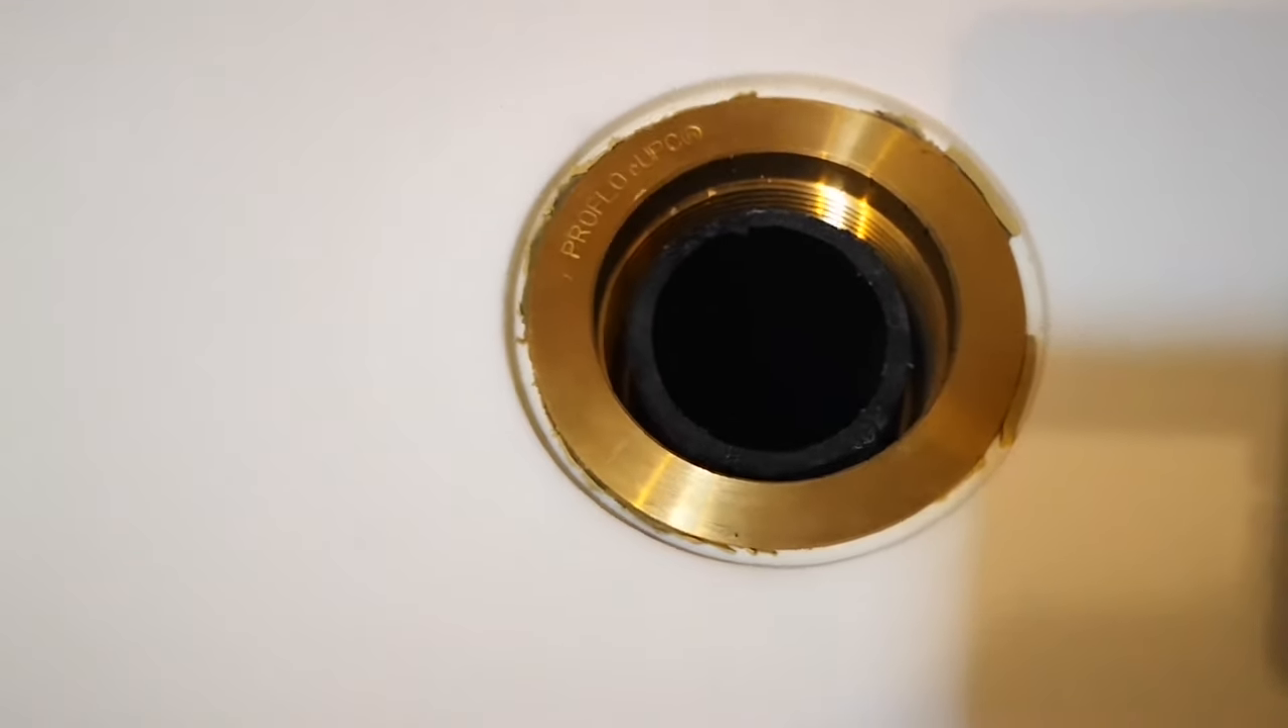You can see where the drain assembly is right around that pipe perfect.